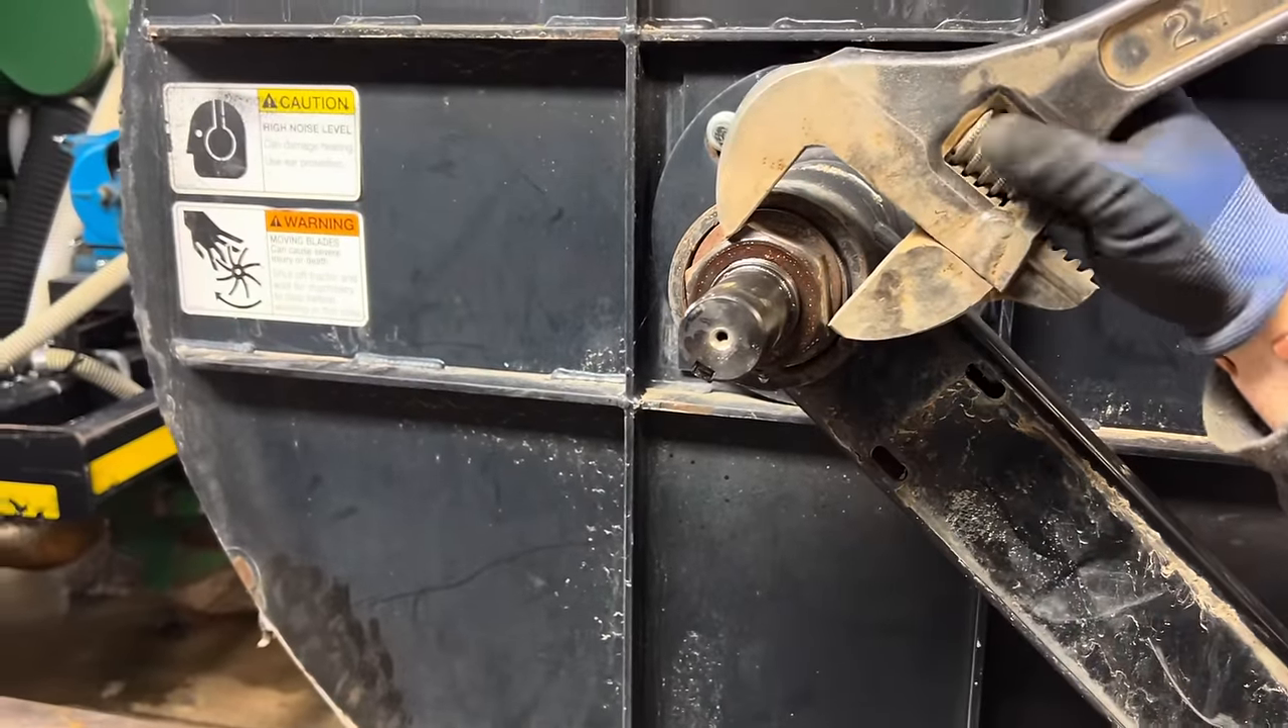Now, we have this big rusty nut to take off.